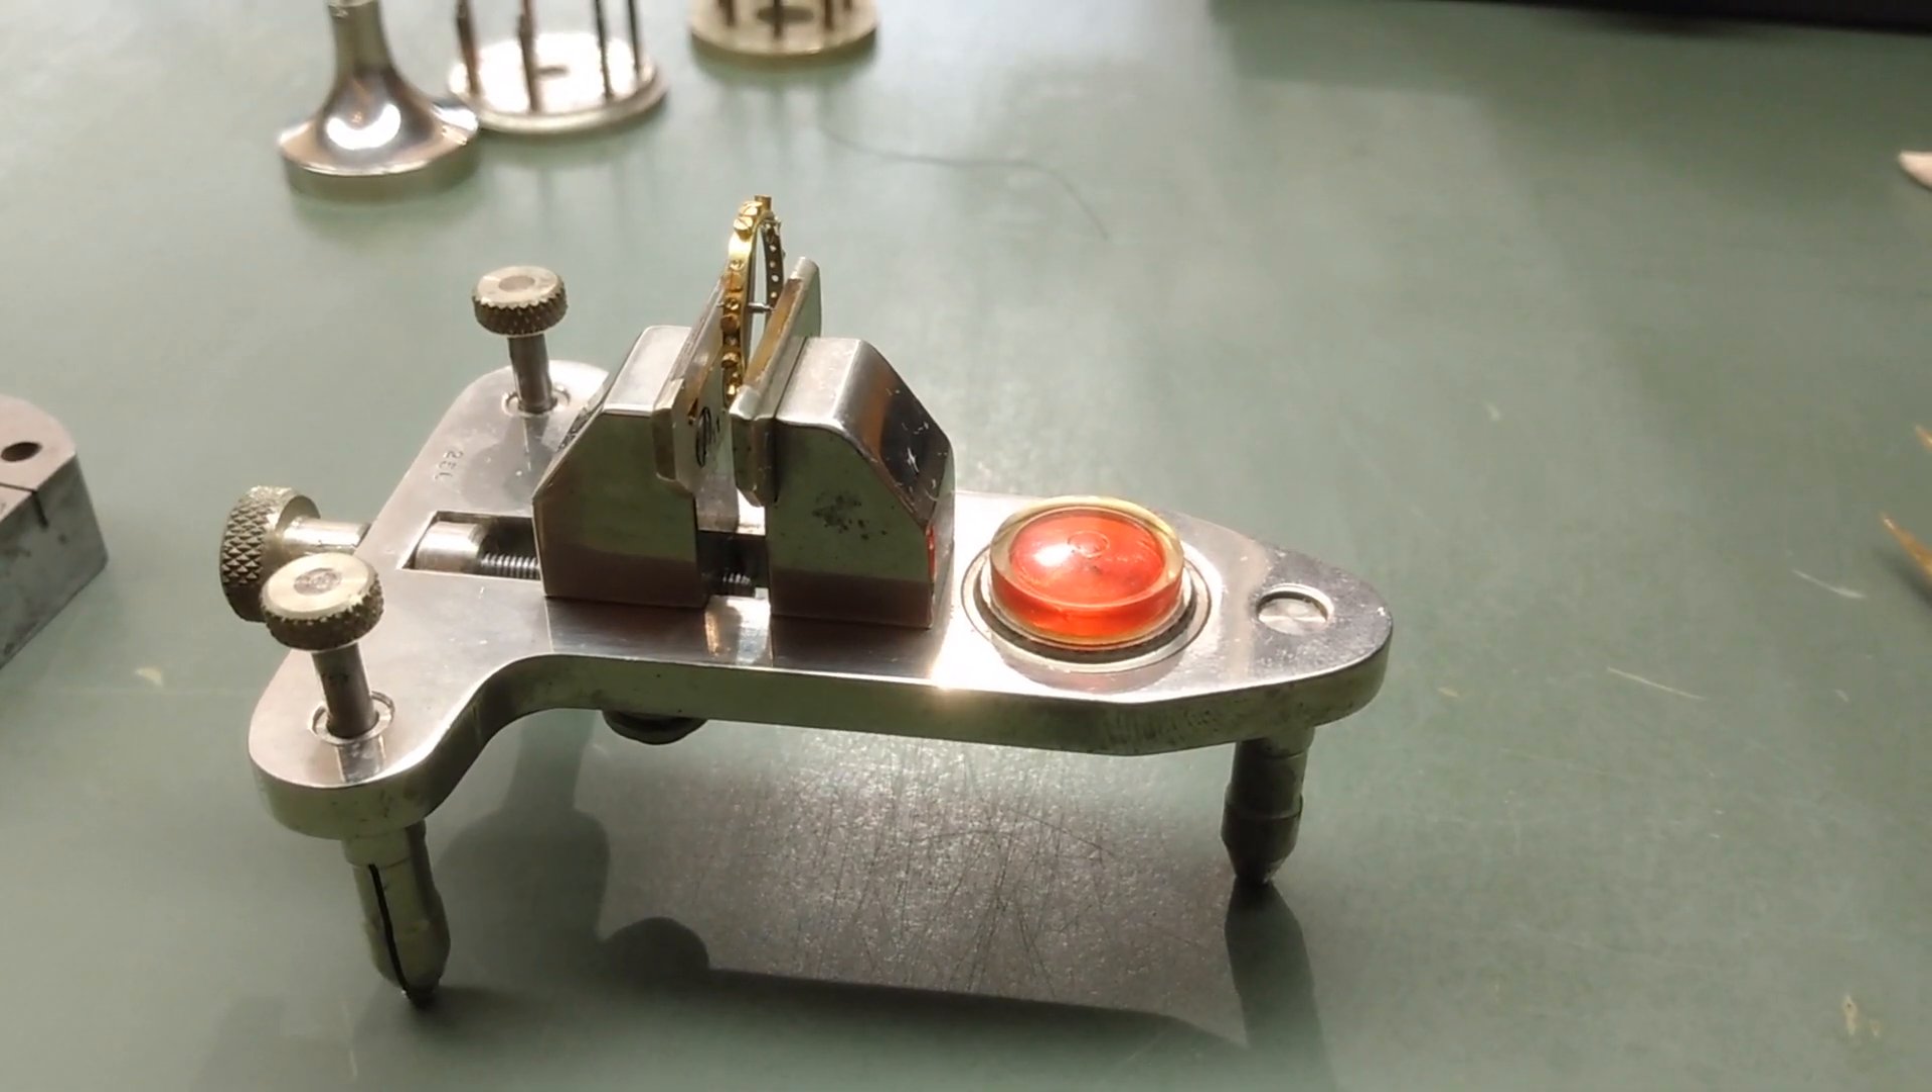So I now got my watch balance loaded up on the tool.